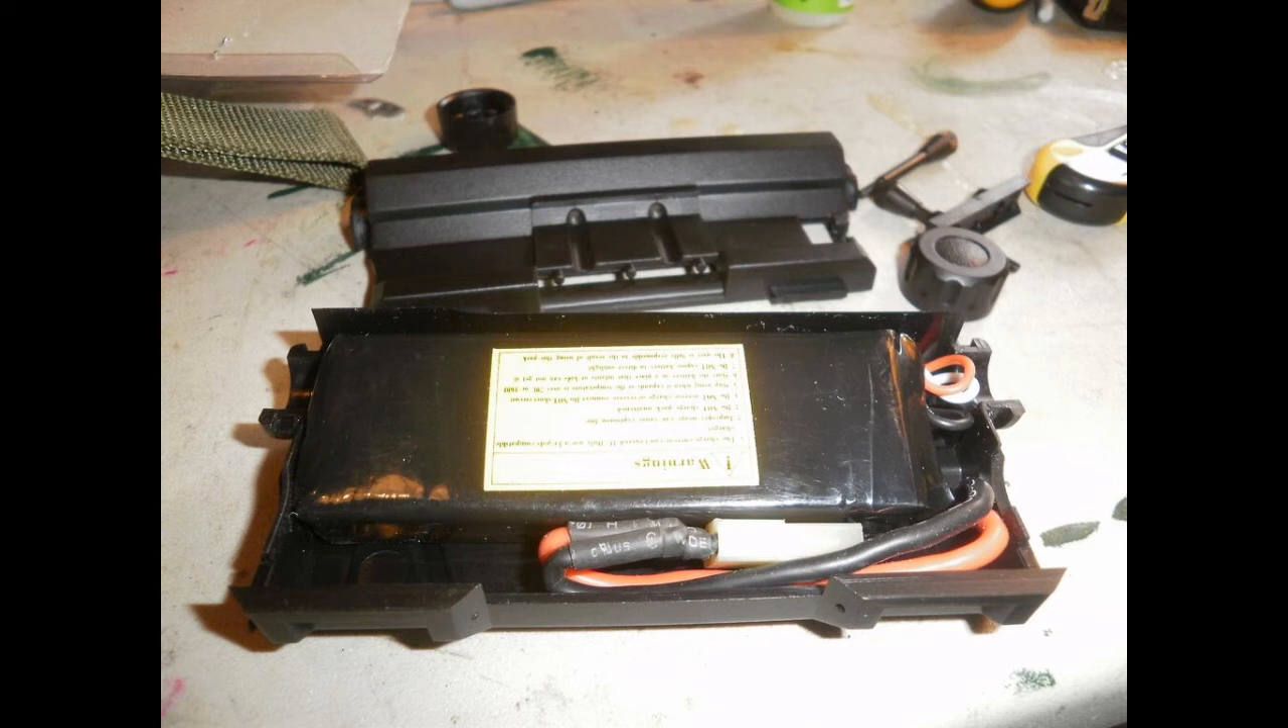I used the Tennergy 7 .4 1300 mAh 25C battery and it fit perfectly.